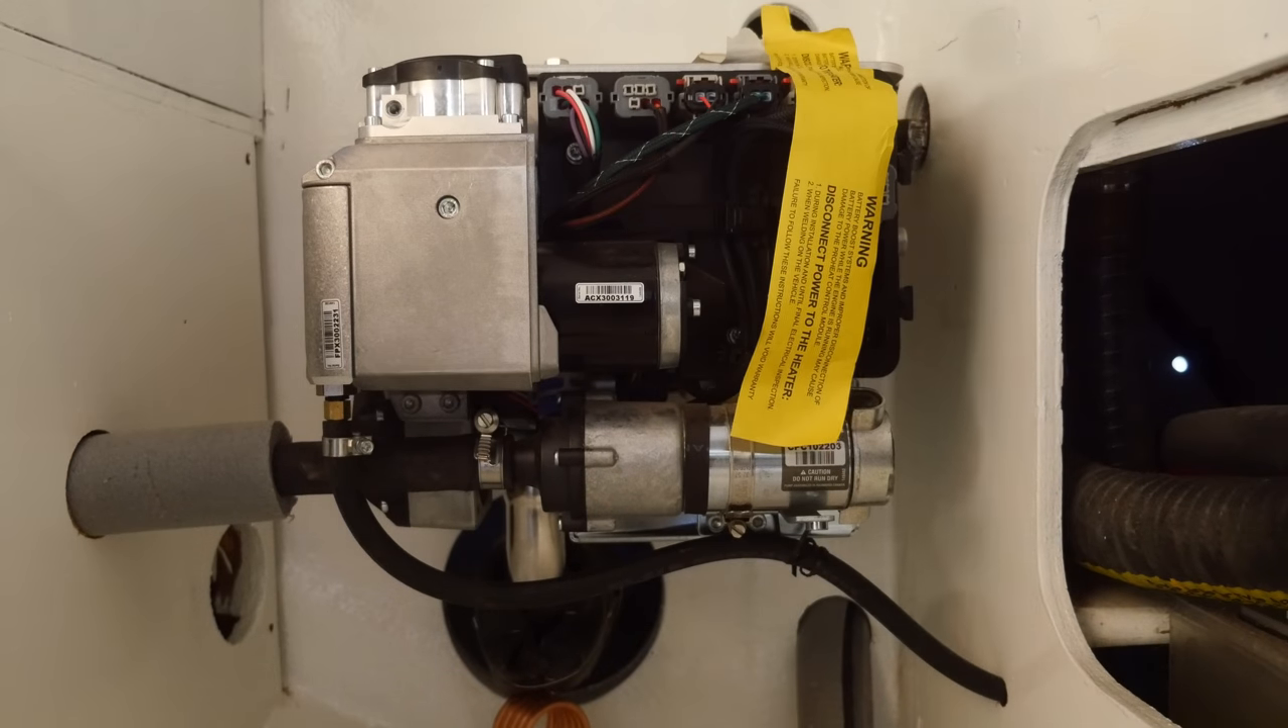I have pulled the cover off of the heater and there is a yellow warning sticker here.